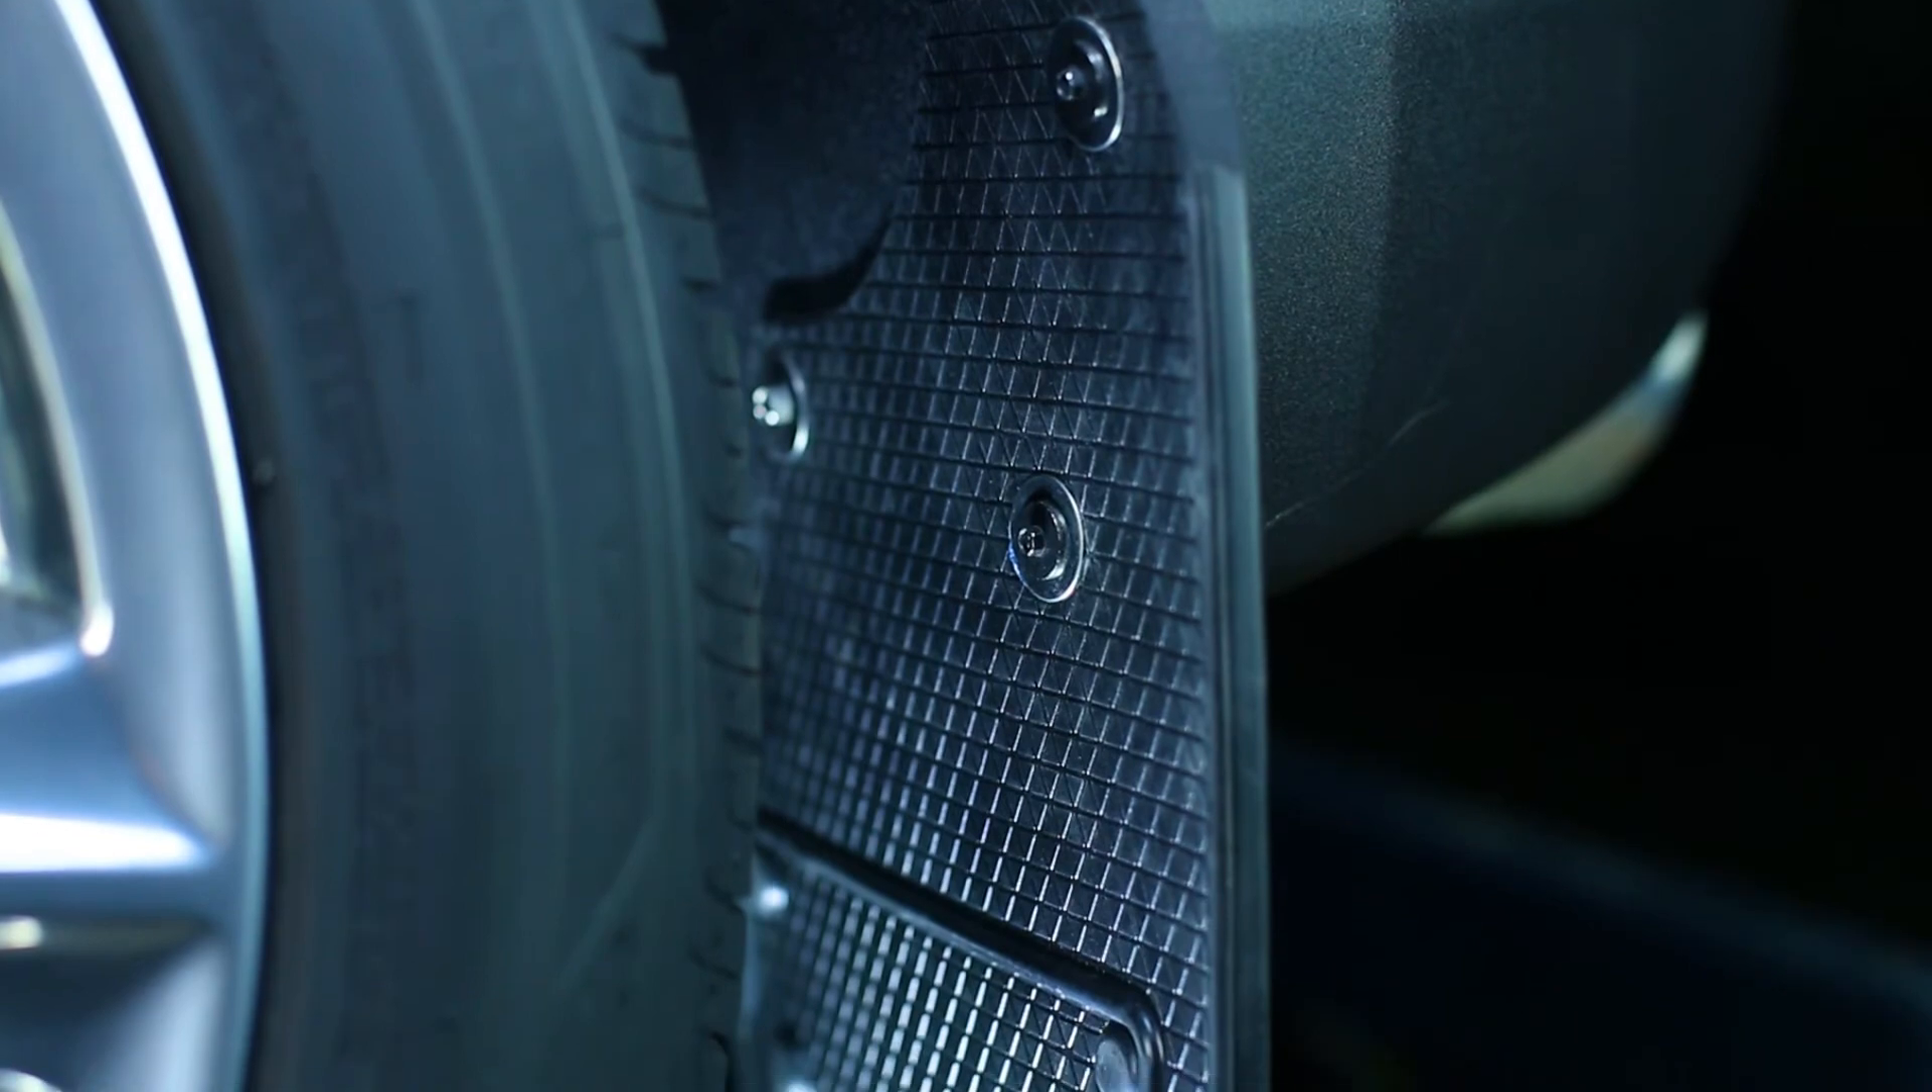Congratulations, you've just finished installing your Gatorback Mud Flap Kit.